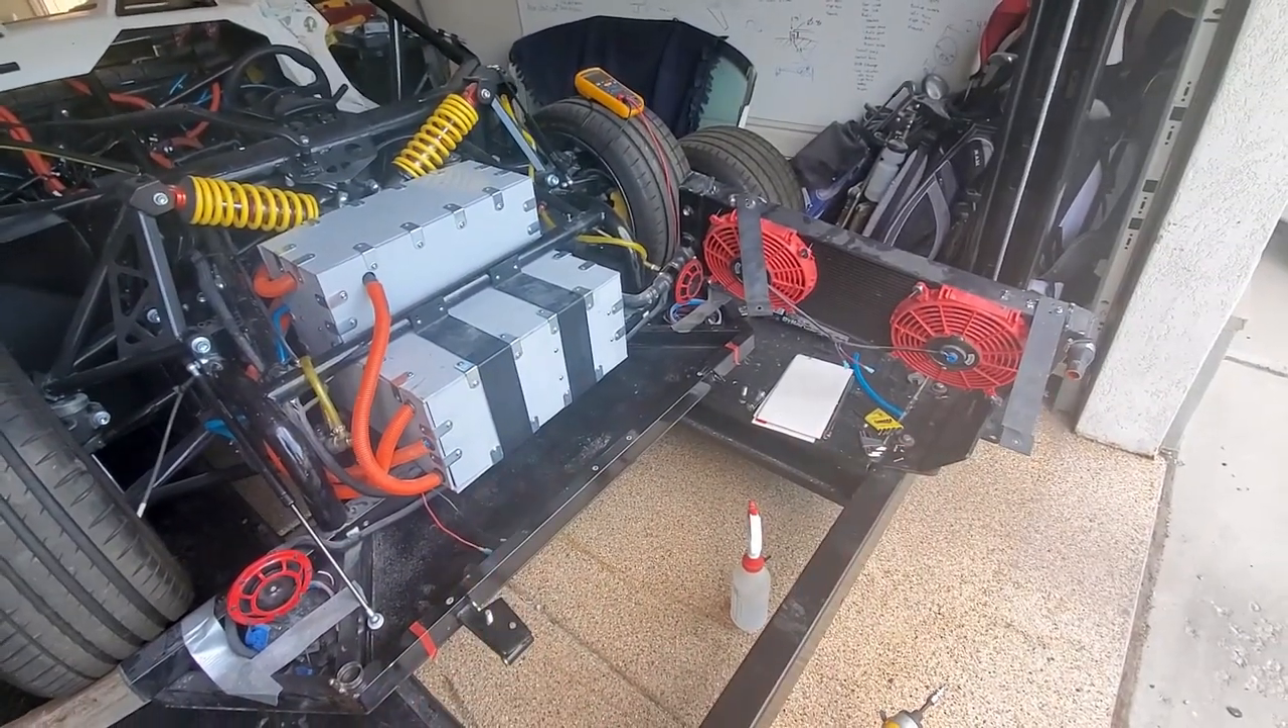I got the battery box put back together.